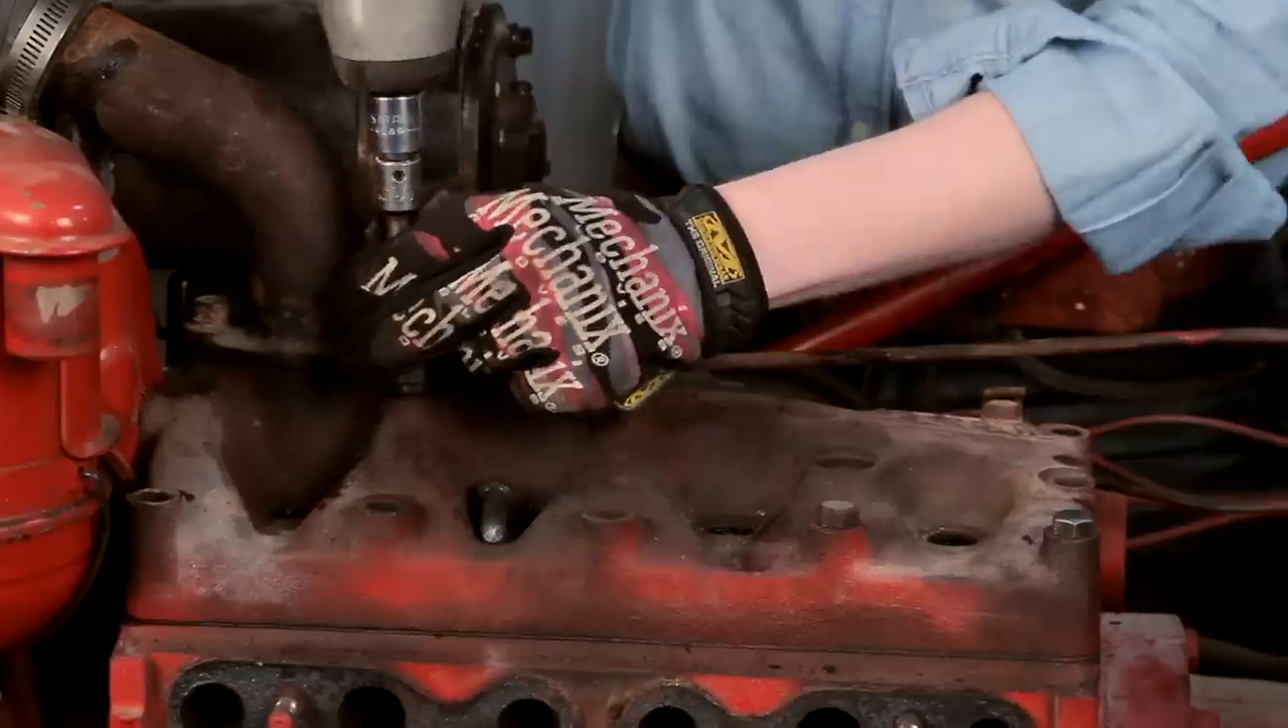Now you can take all of the head bolts off of your tractor. I have most of mine already removed.